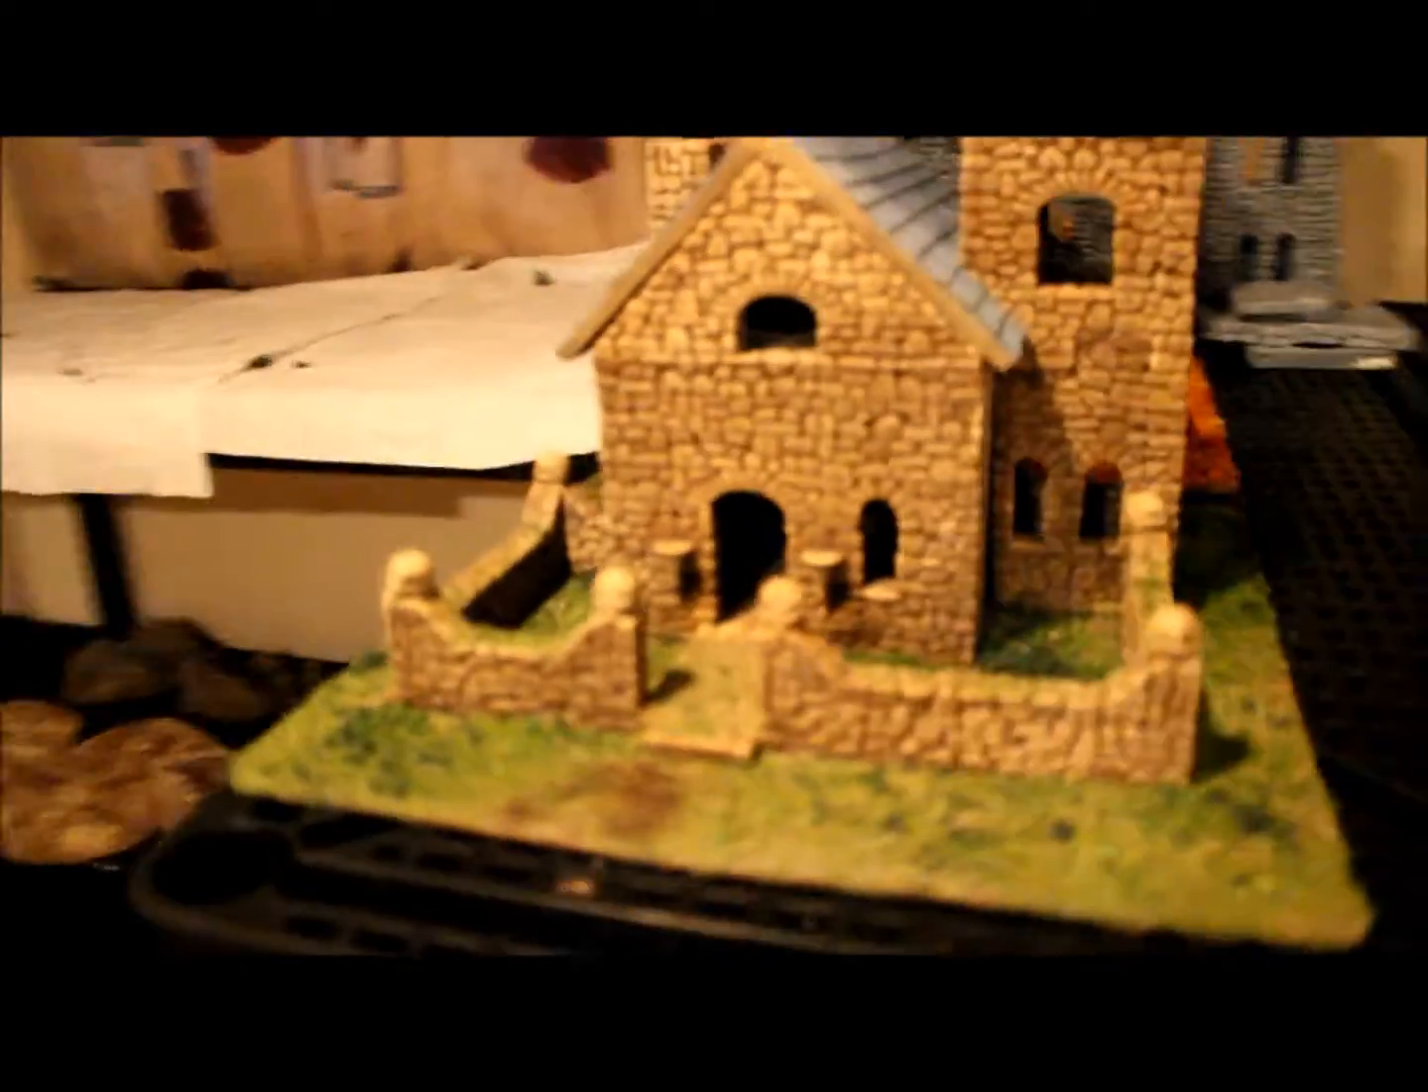I got these houses finished on boards they're just waiting for their trees.